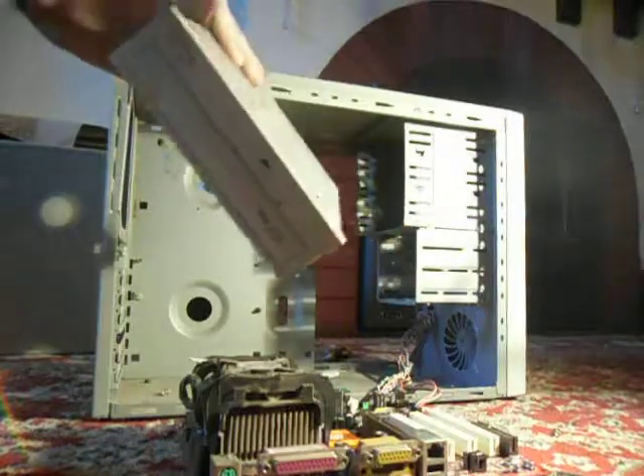So, as you can see, the computer is basically empty. And I have the CD-ROM drive out.